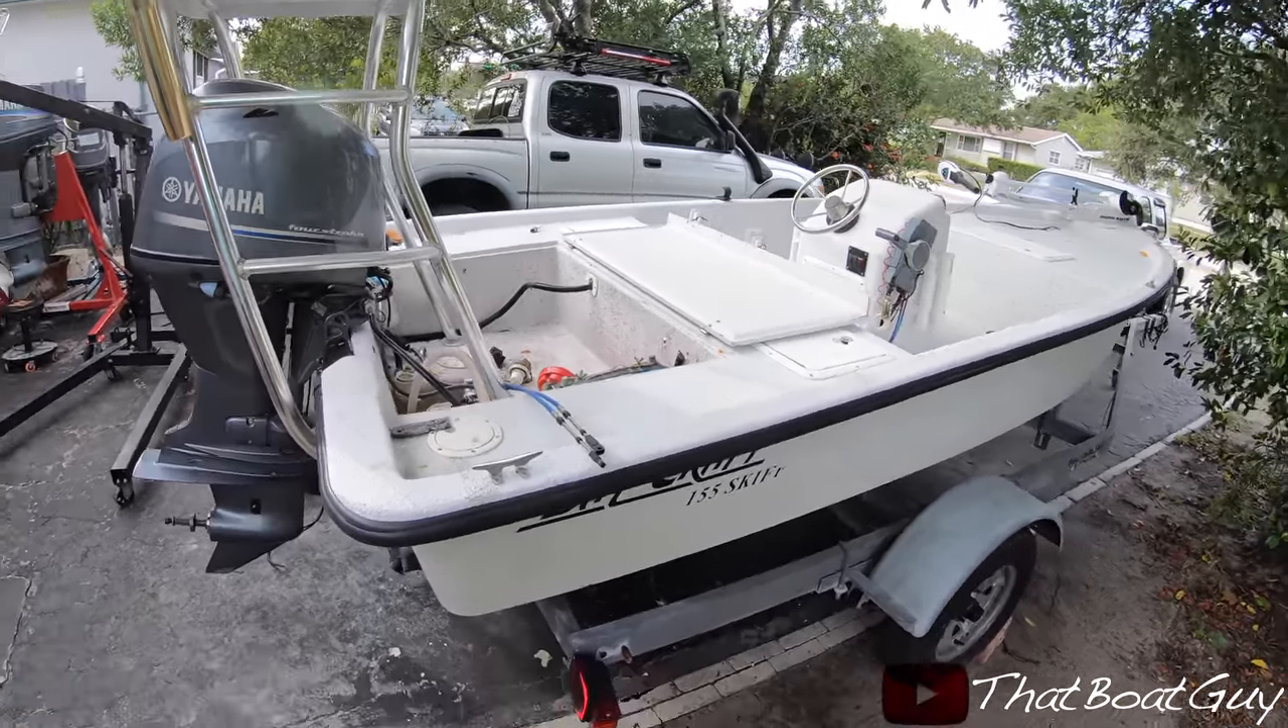Look at that. Got the motor hooked up, and it looks really great.